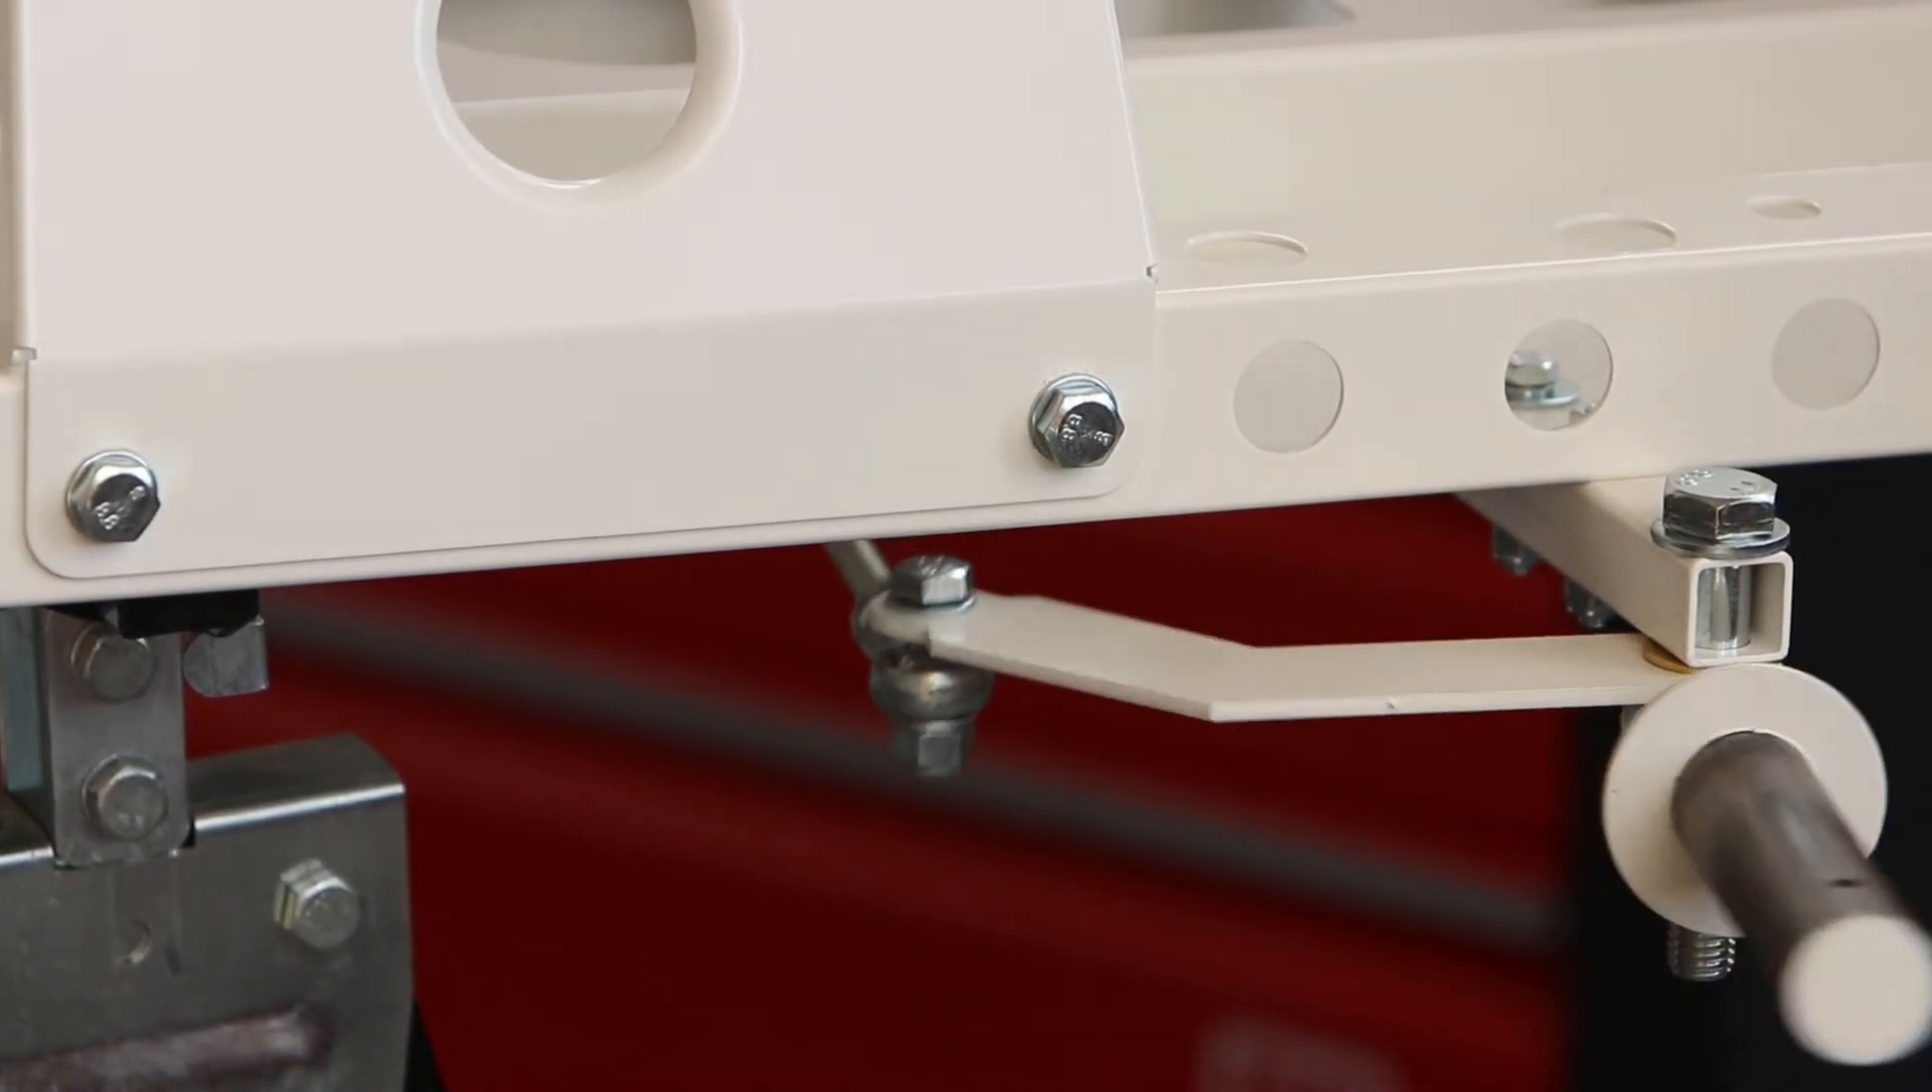So I've attached the steering arm to the other side.